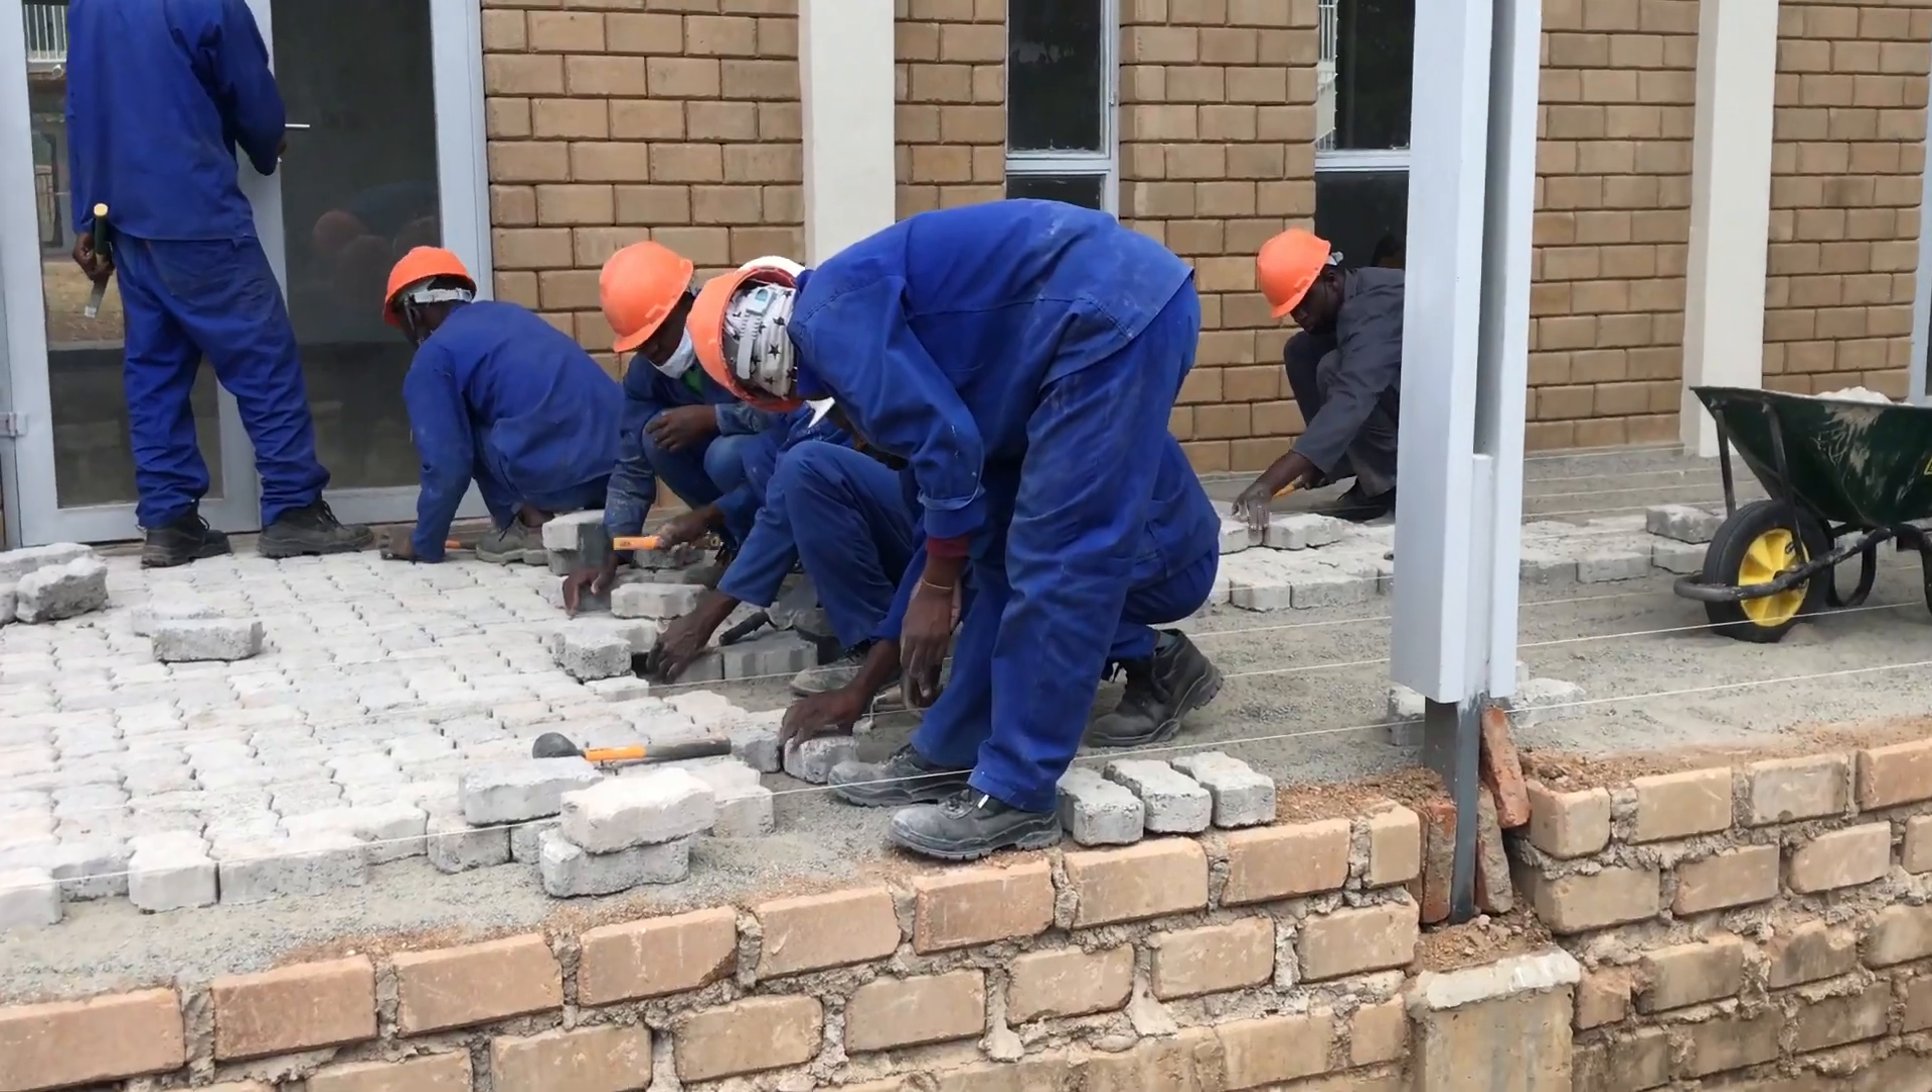Our east side of our building, fixing of paving blocks on our walkway is in progress.